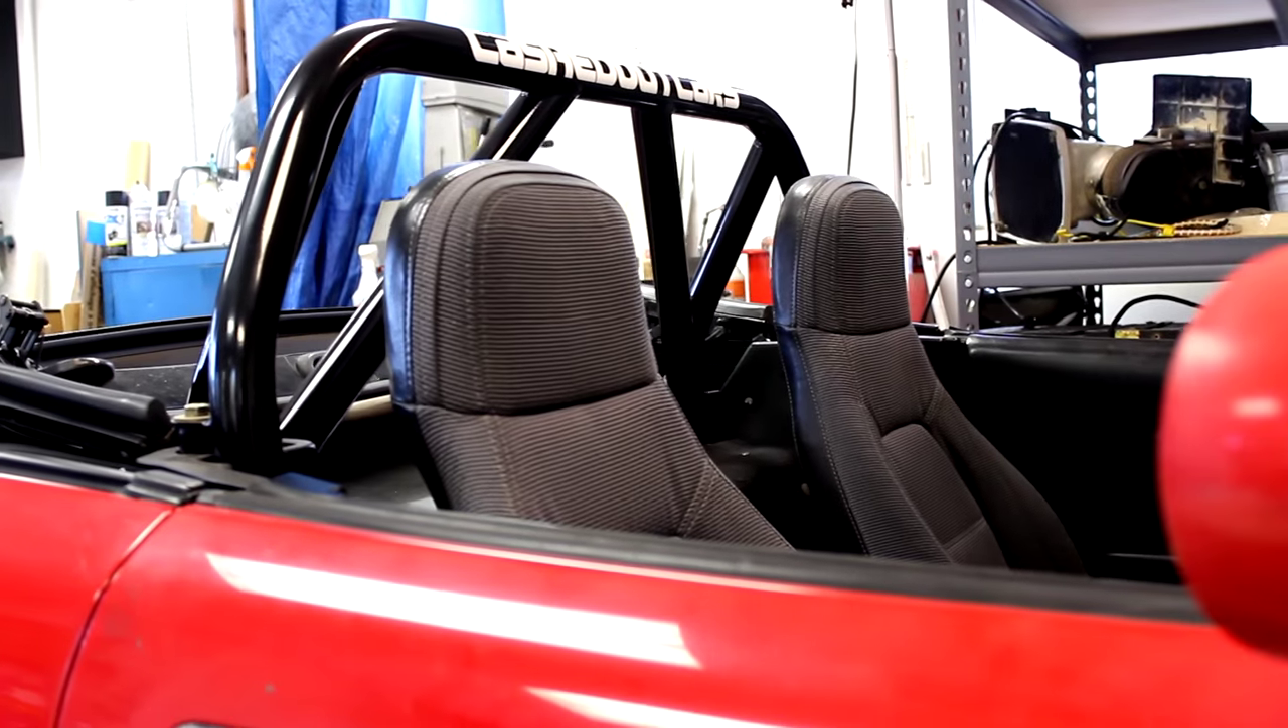Now your roll bar is completely installed. Here are some shots of my finished bar.